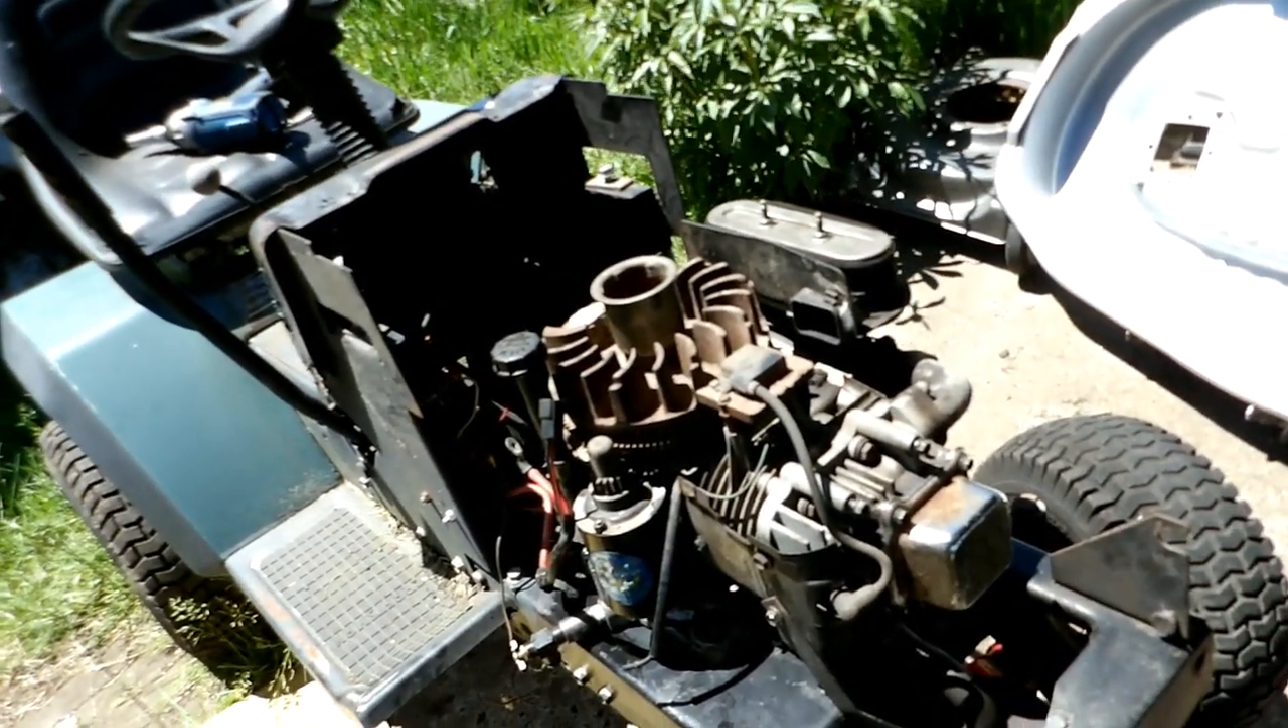I finally got the motor installed on the frame there.